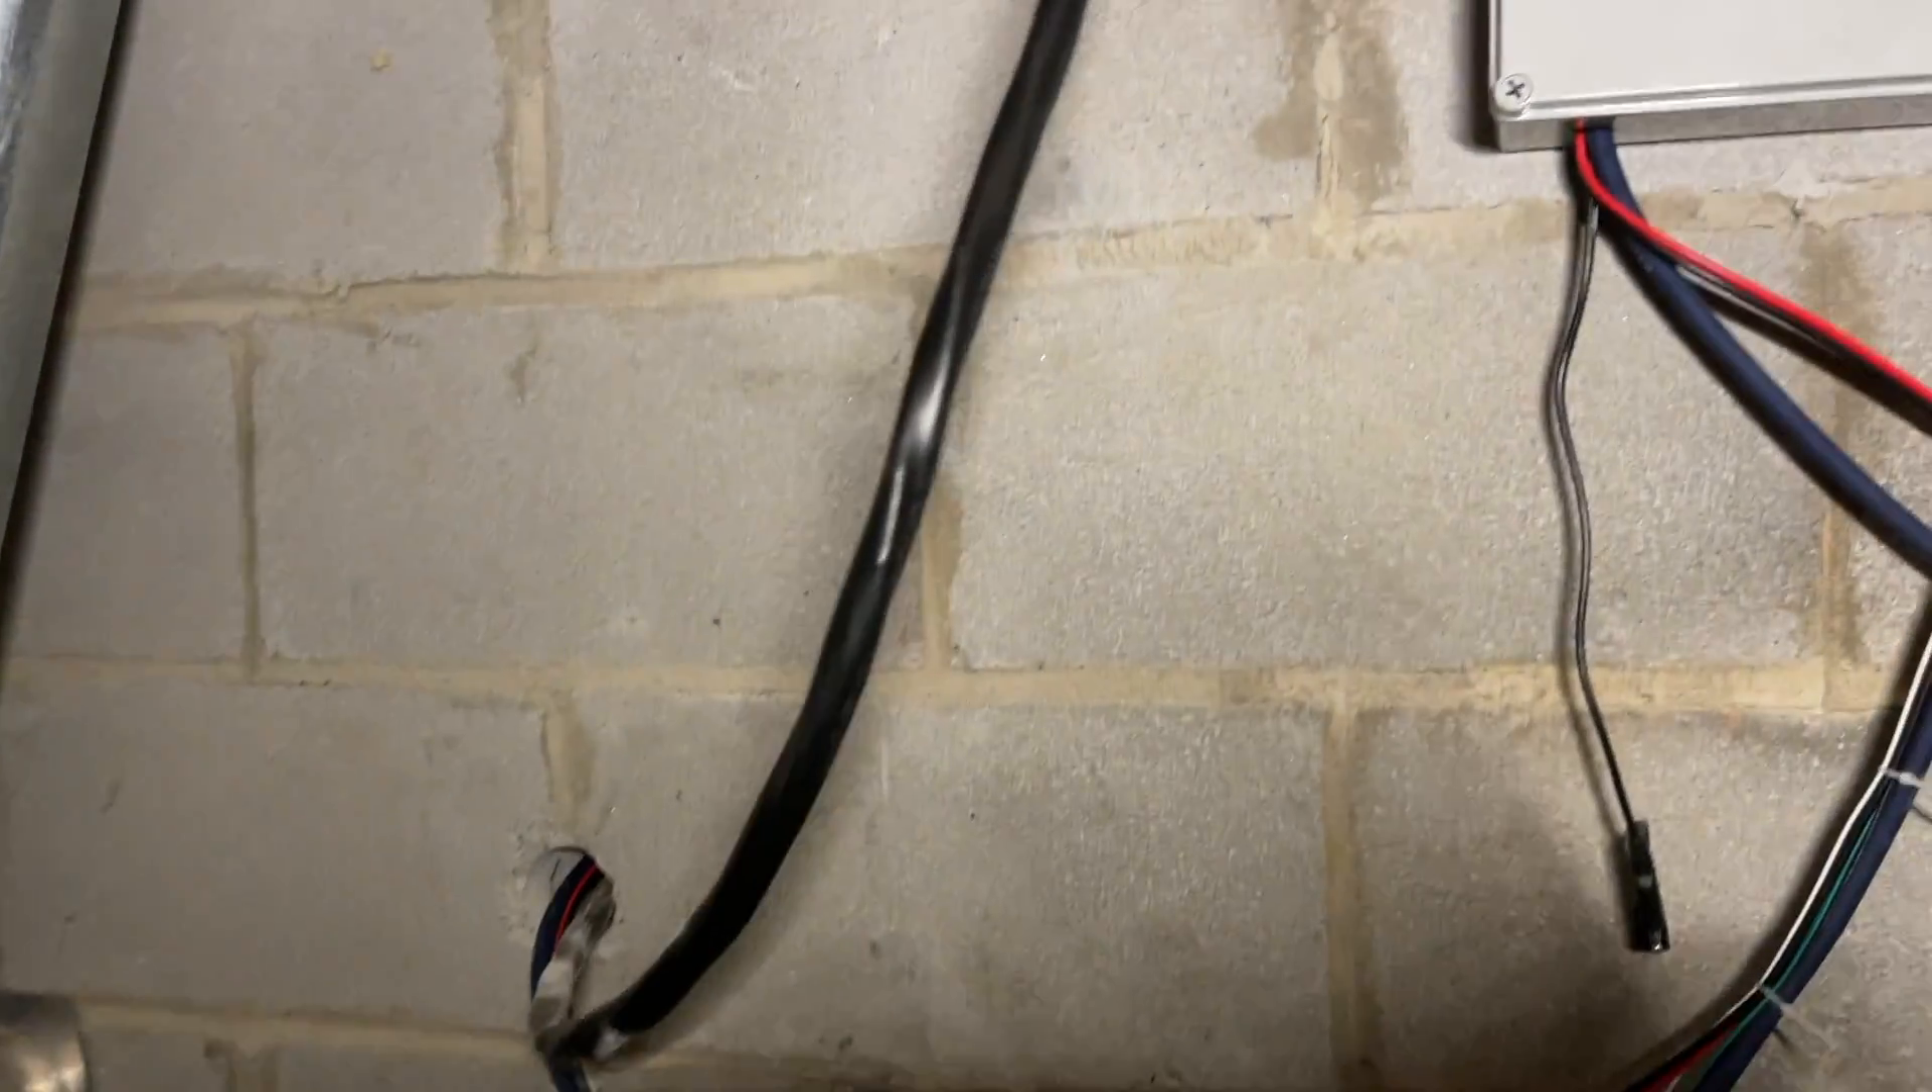Still got to get all these wires tidied up. They're just kind of drooping down.